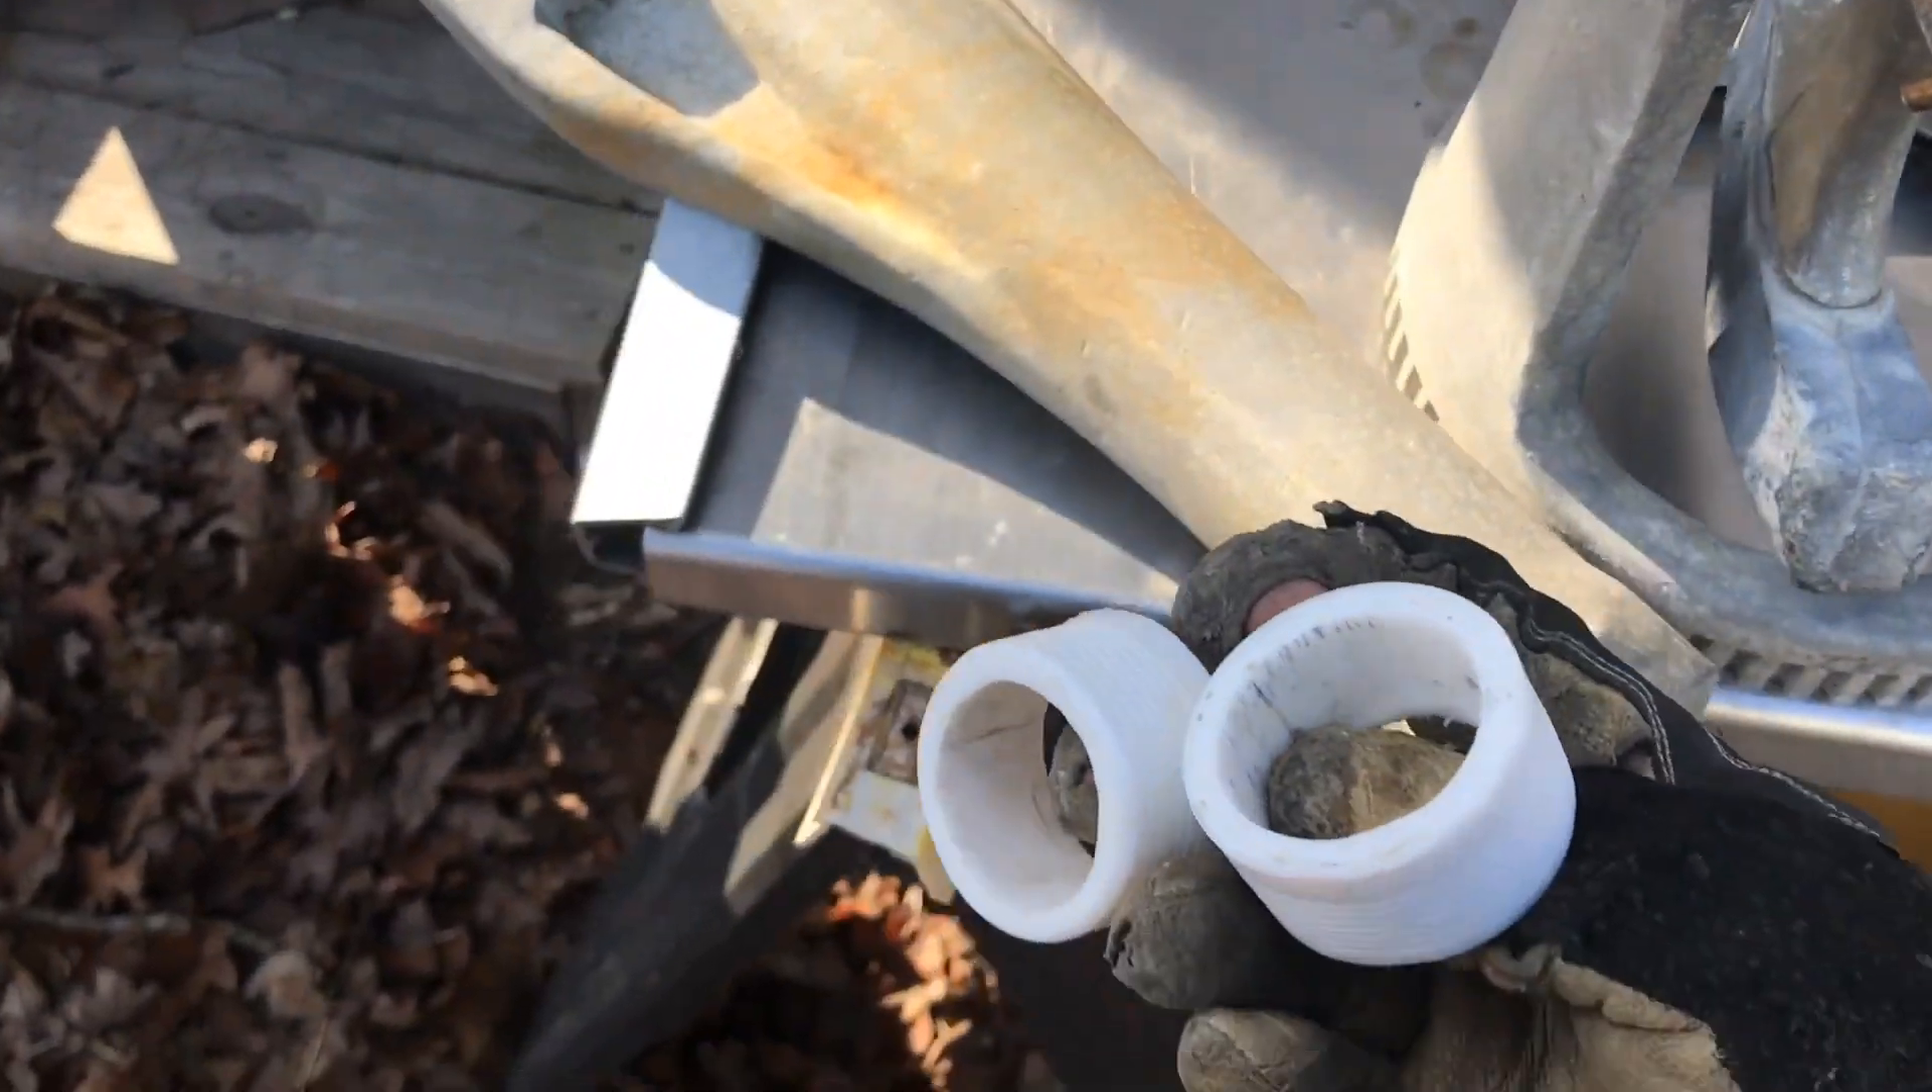I got the main bearing, or the Teflon bearing, the original ones, out from in there.